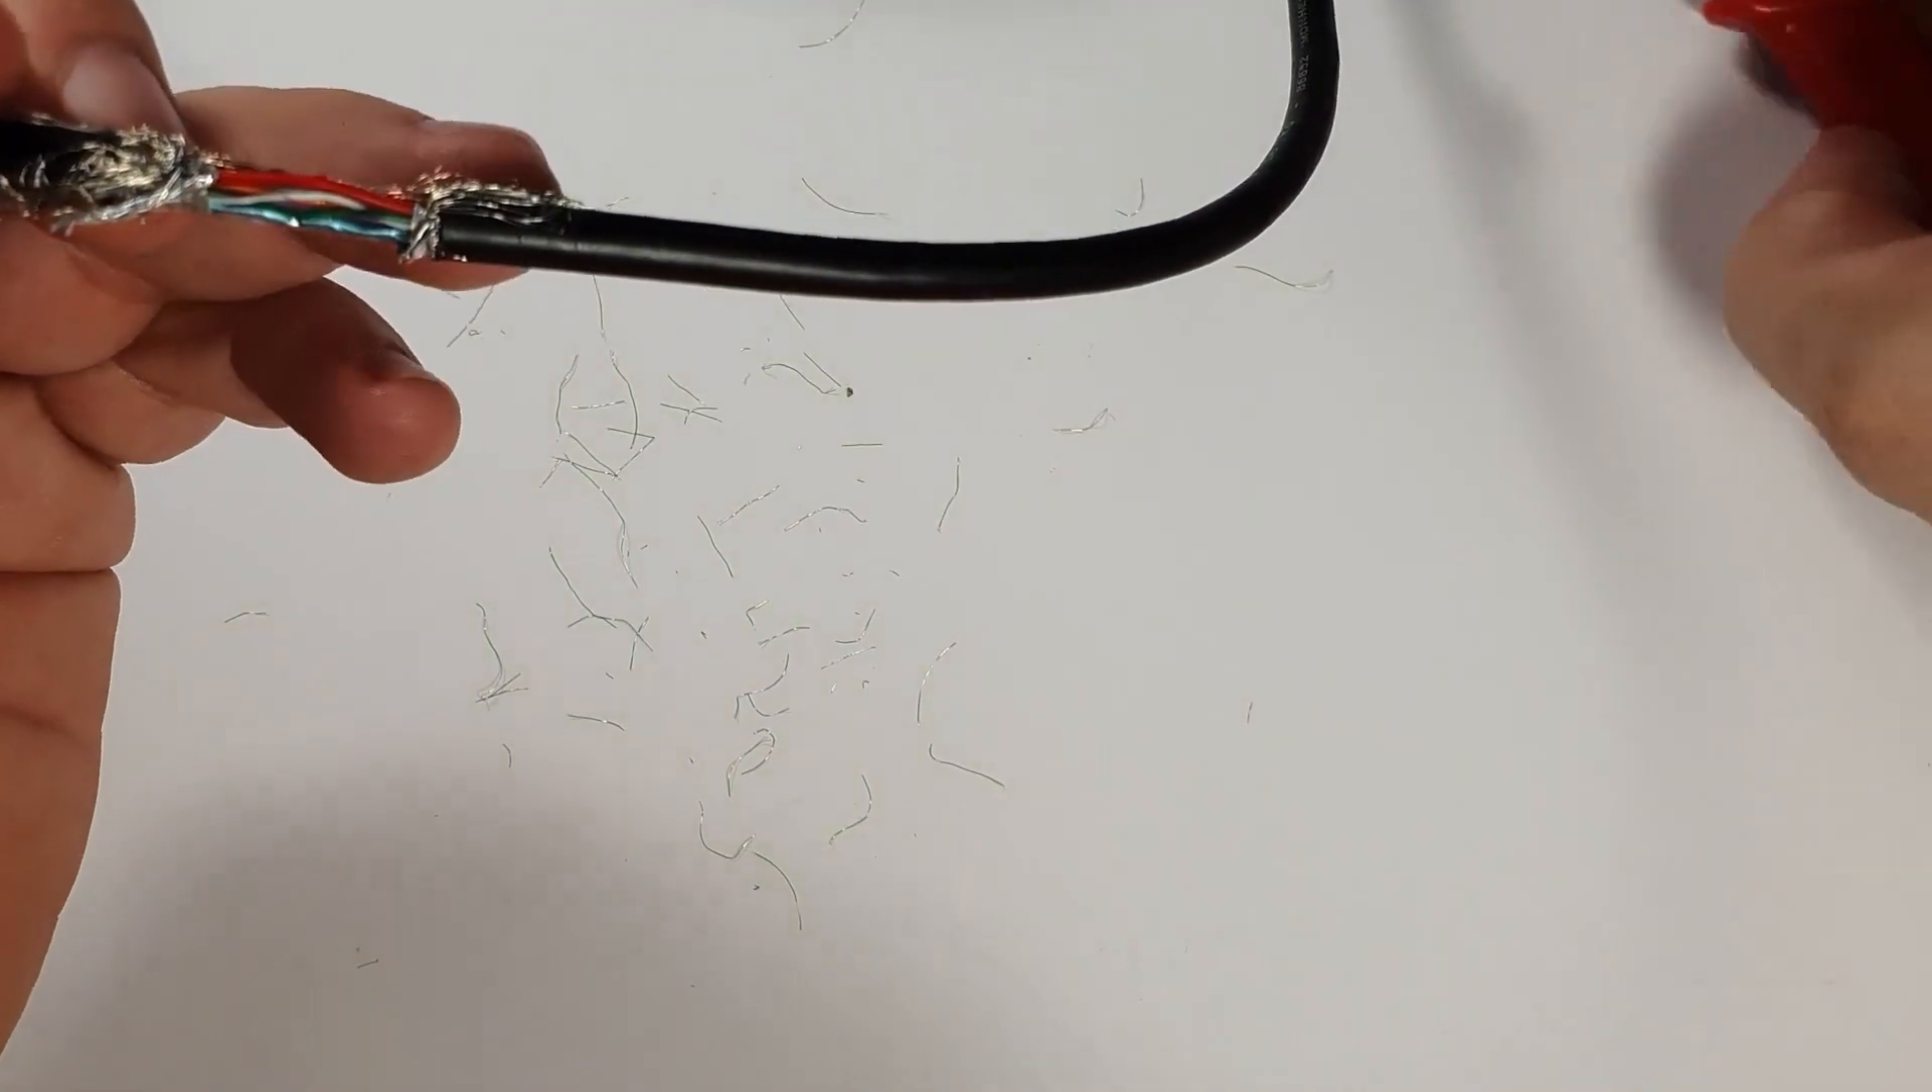So I removed the shielding here. And the red wire is exposed.